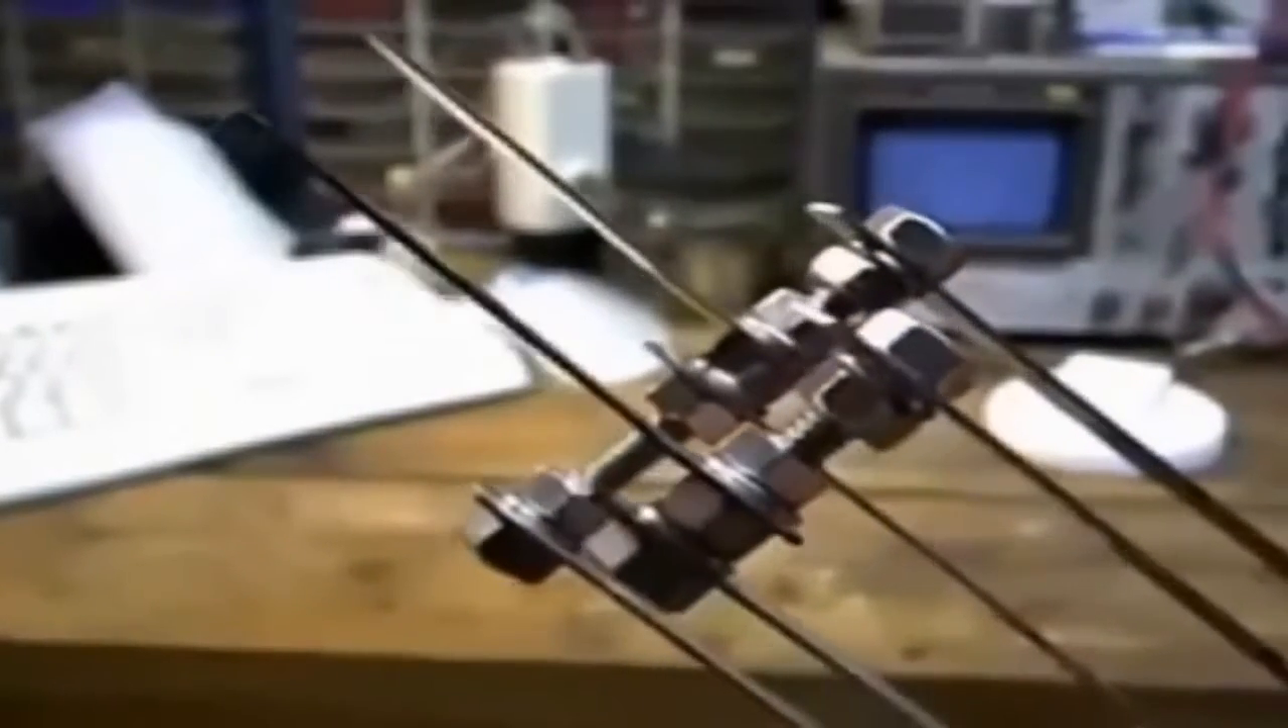I just want to show you the threaded rod assemblies and the nuts that I've assembled through the ends of the electrode extender bars.